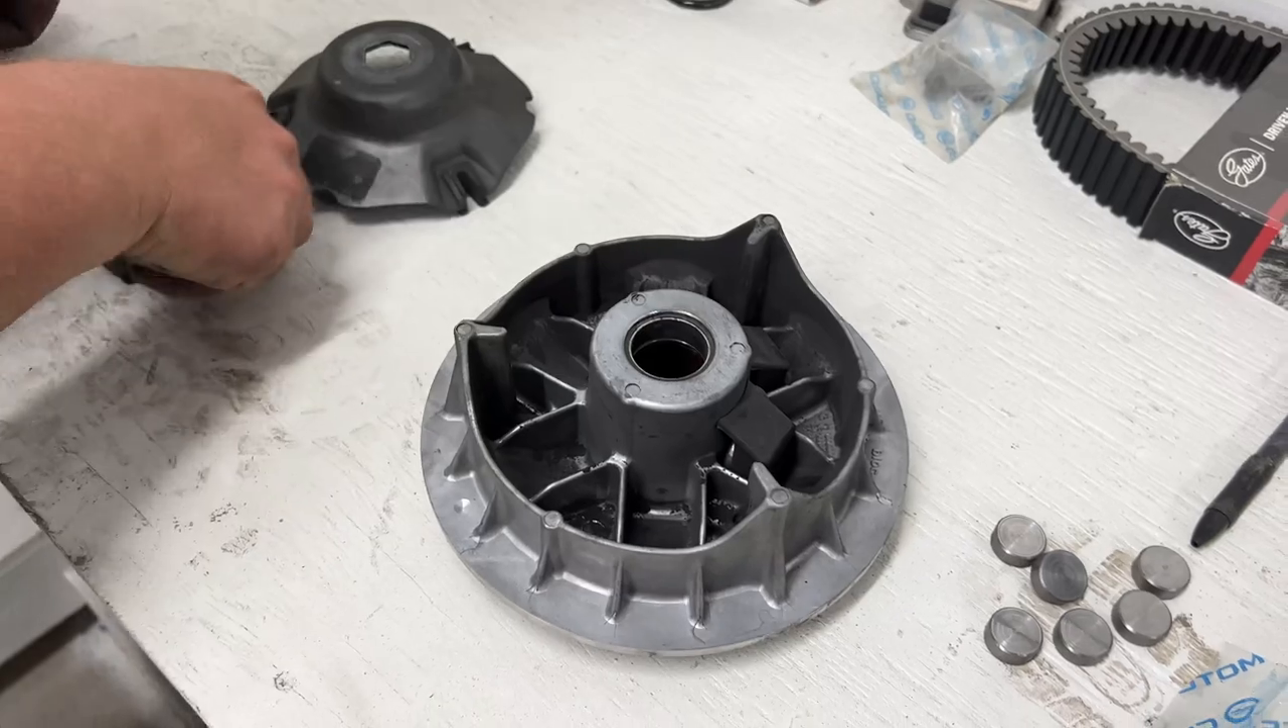So we just took our ramp plate off.